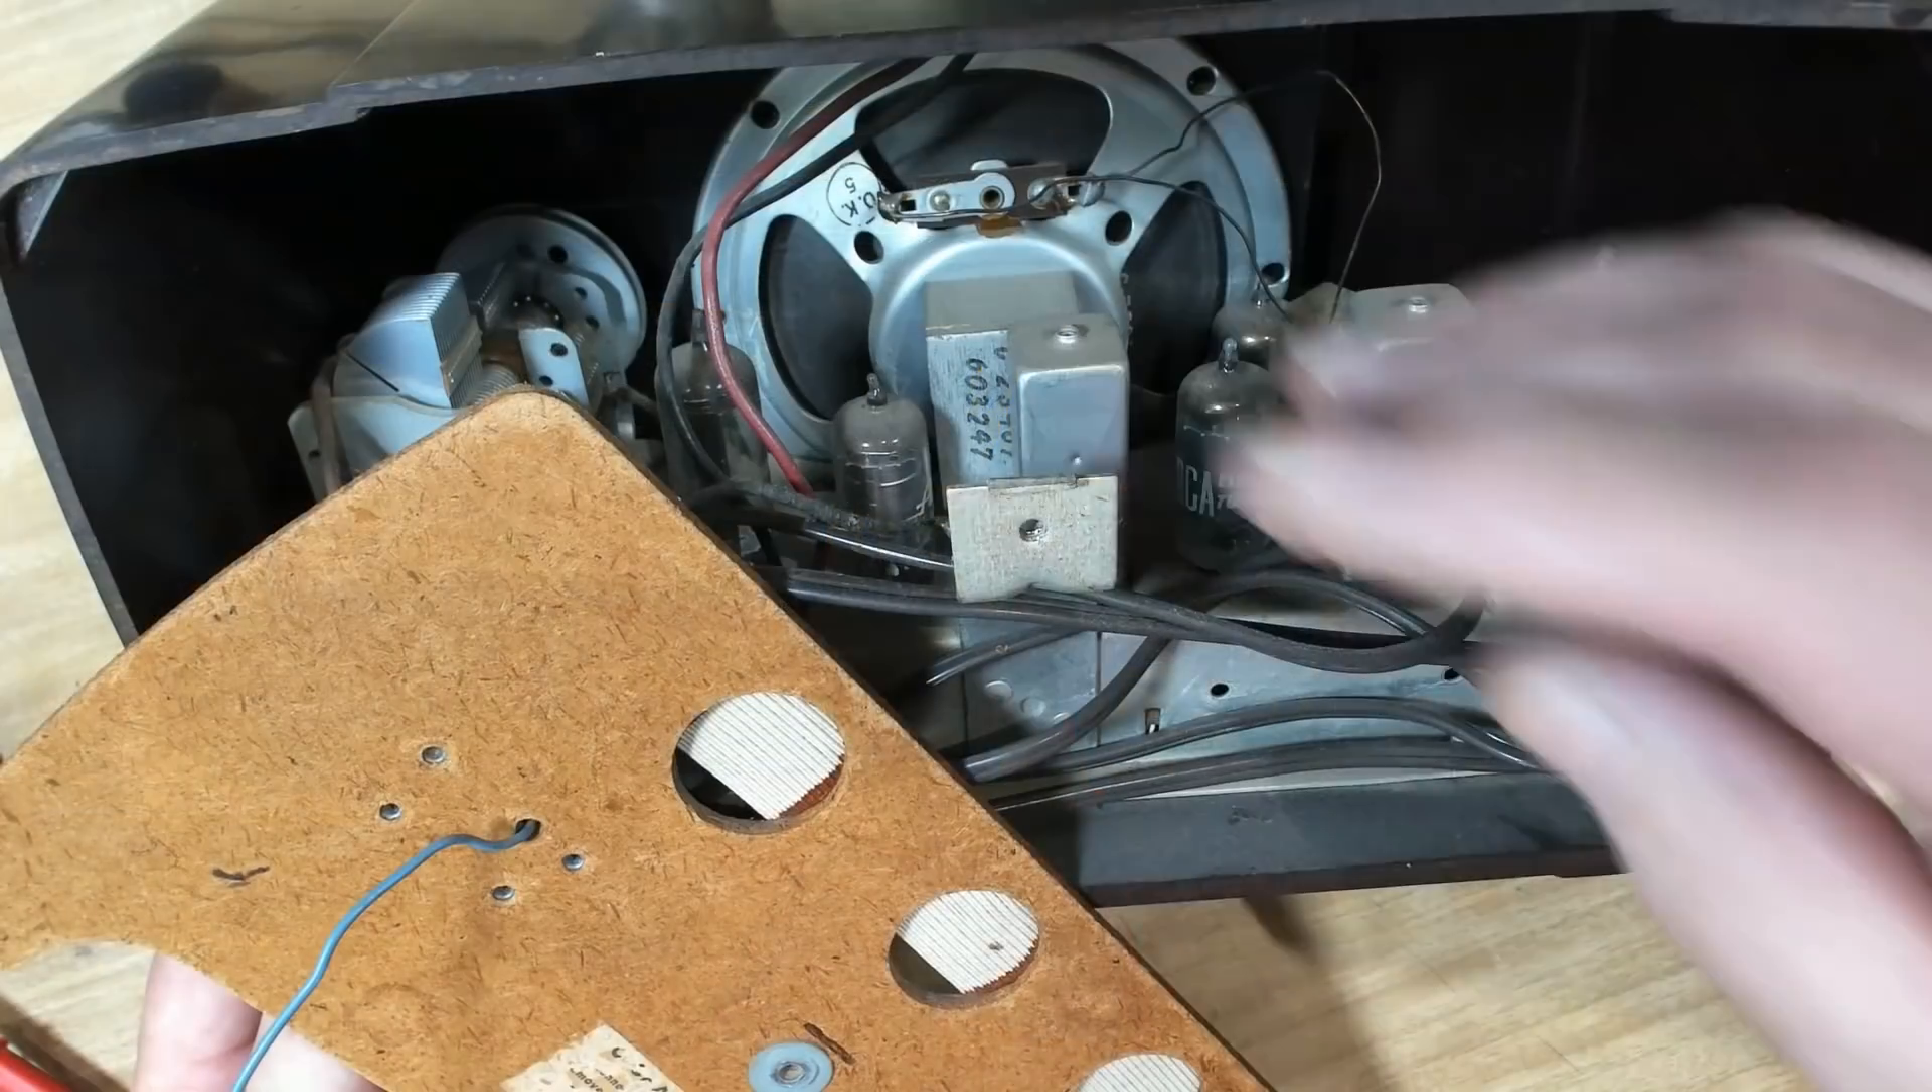I've taken the back off the other radio.